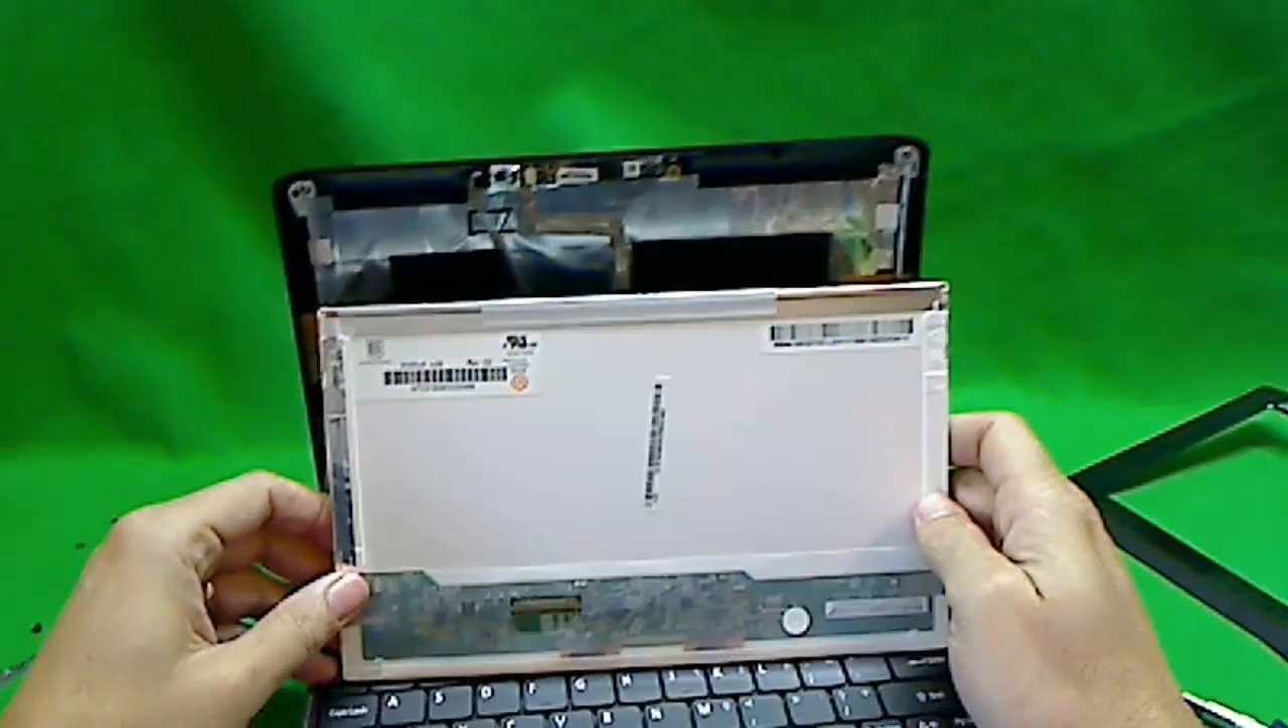Okay, now we have the screen out.